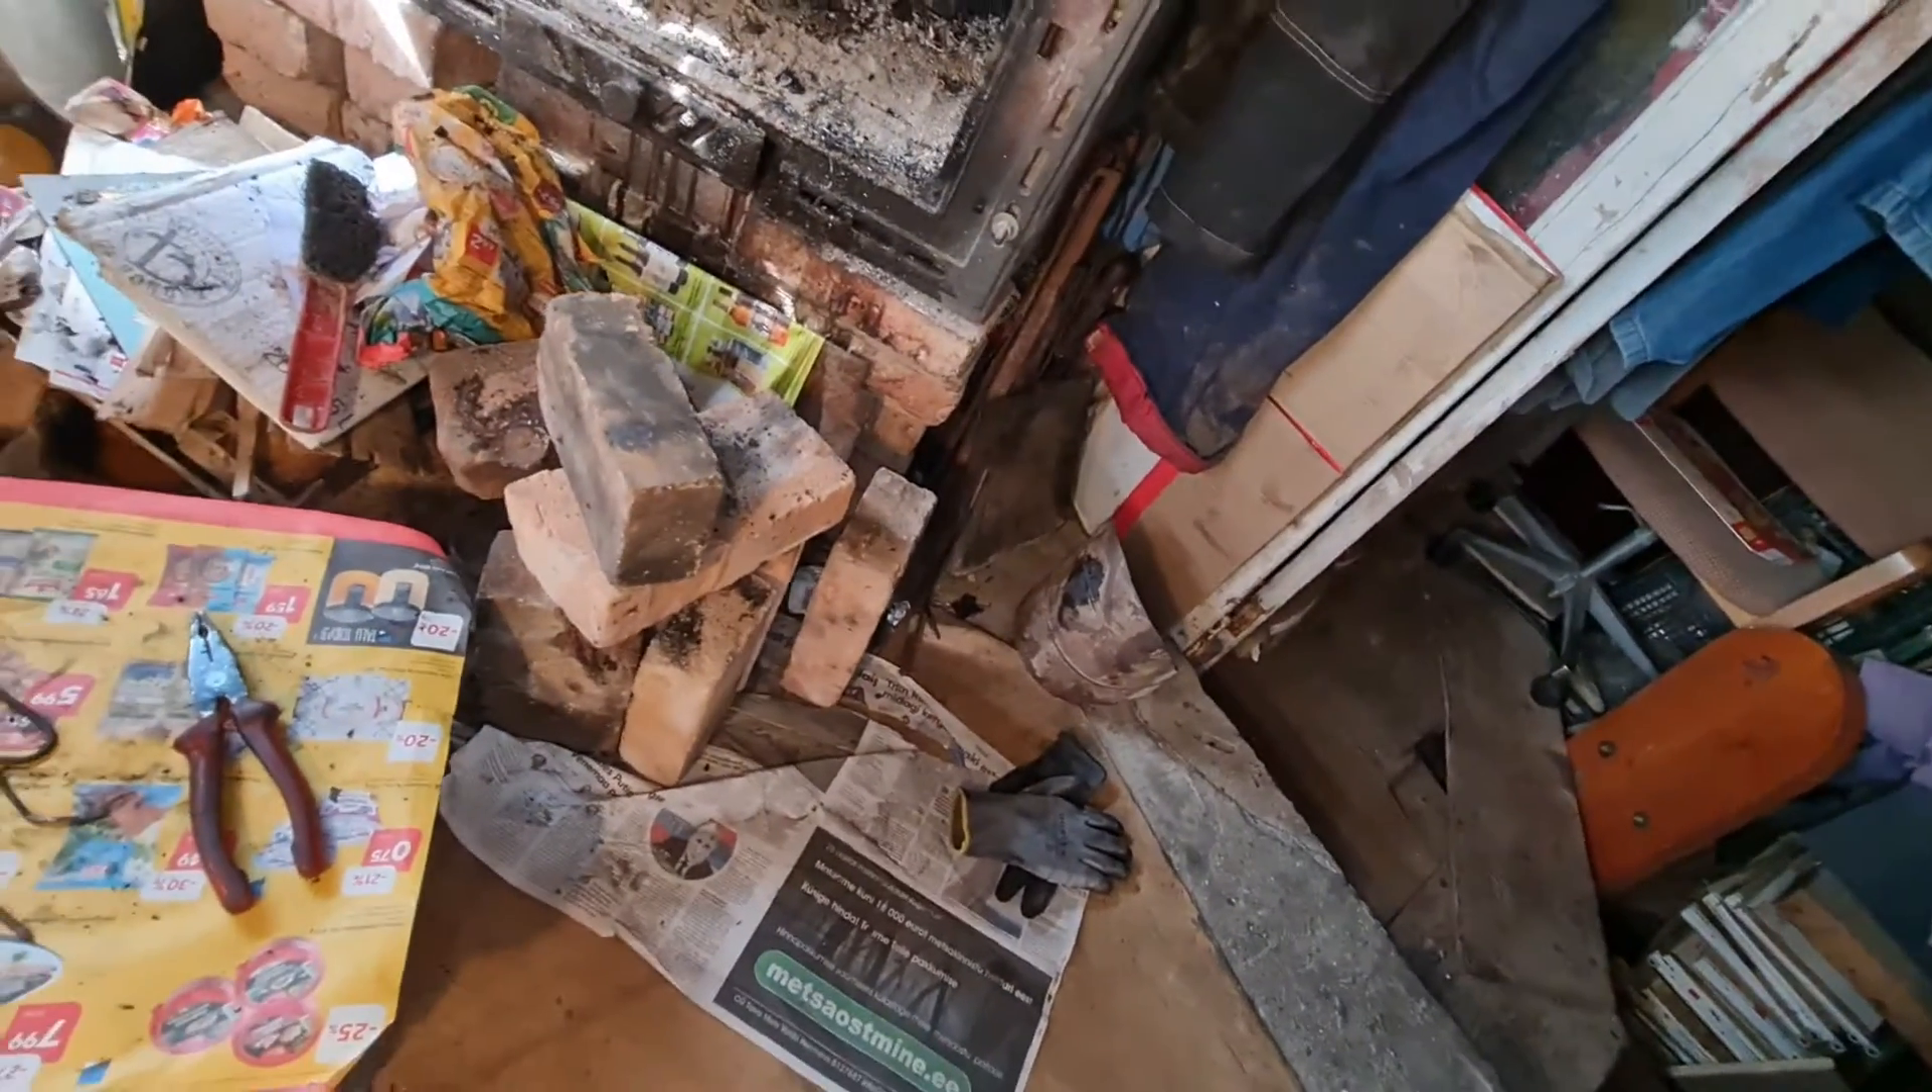И теперь остаётся мне только заложить вот эти все кирпичи.